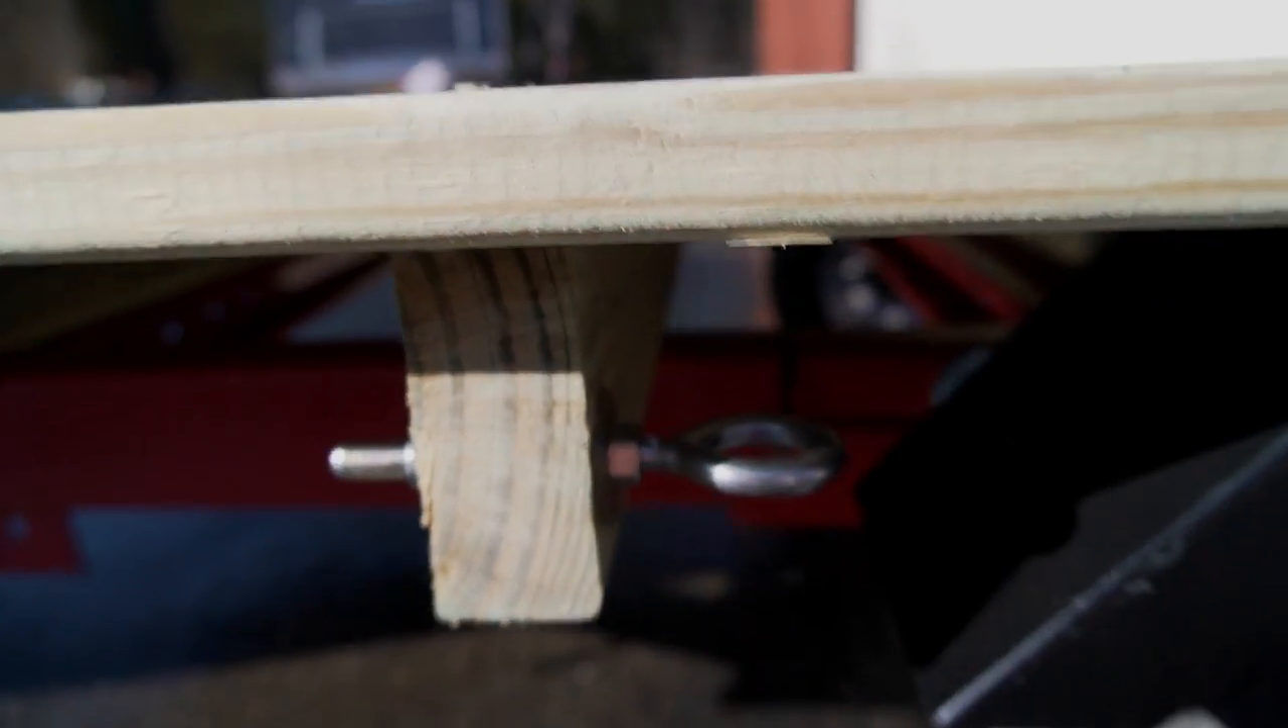We did add some of these eye bolts there just for tie down purposes.